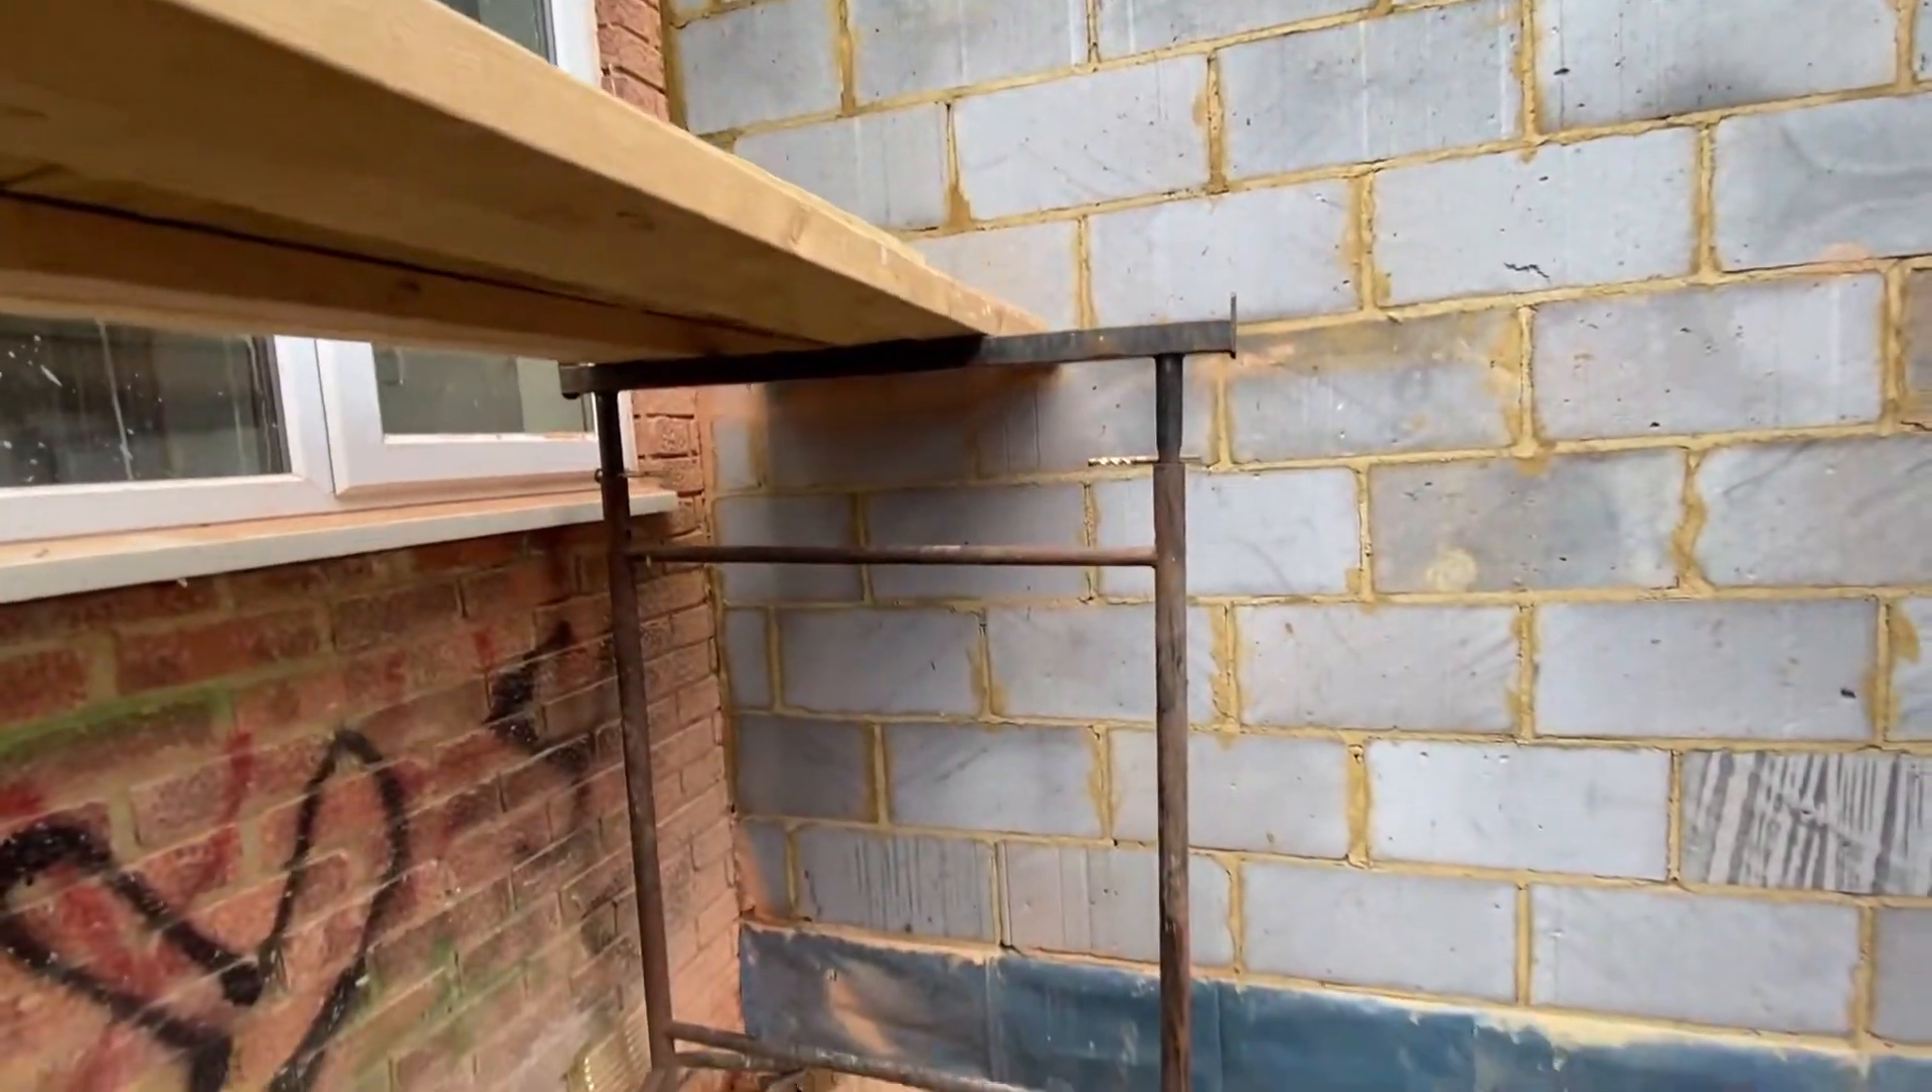And if you look over on this wall, similar thing, all the blocks now in place. You can see the lift on the left hand side there that we put in.